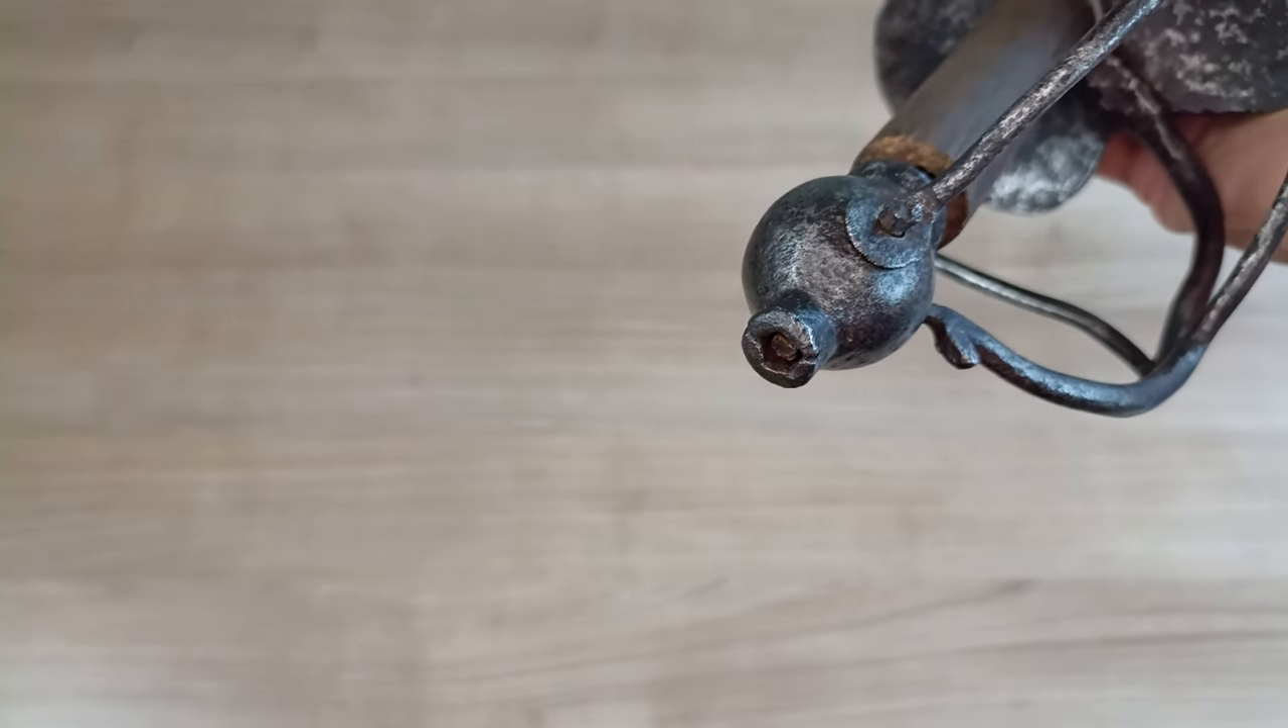As you can see, the tang doesn't reach the end of the pommel, so it's not peened over.